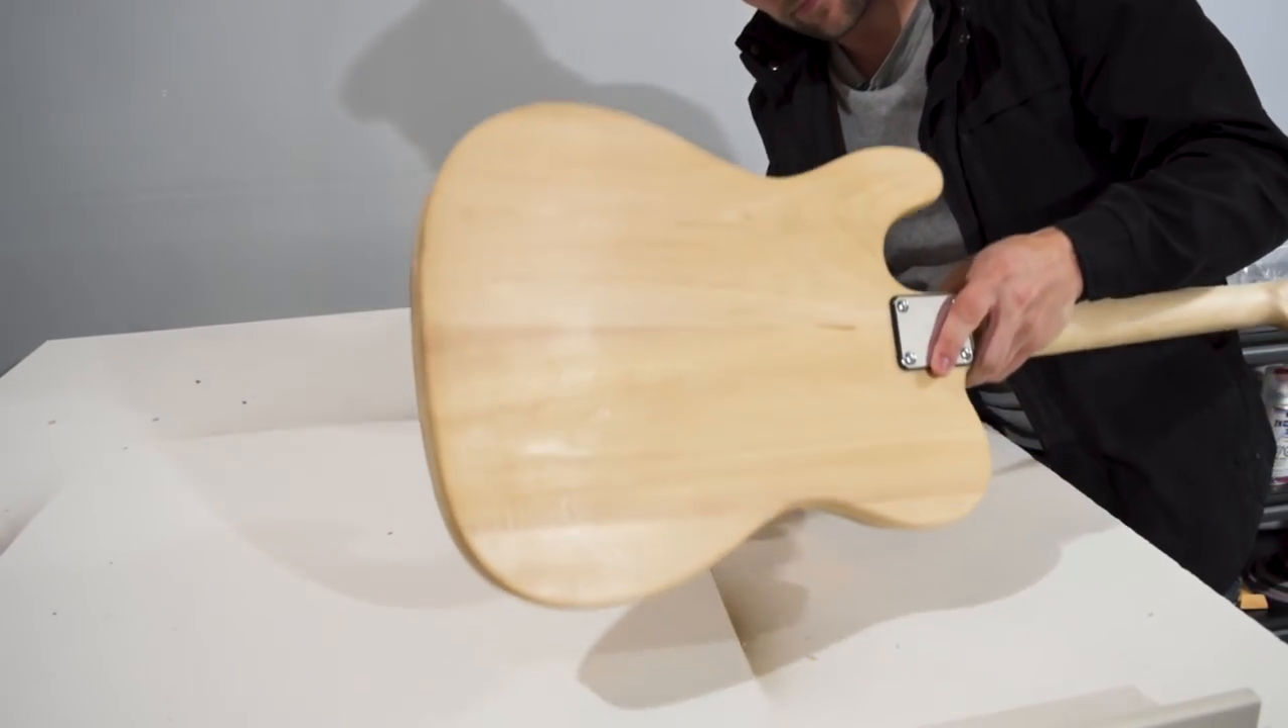All right, the neck's on. It's on there nice and sturdy. There's nothing wrong with it.